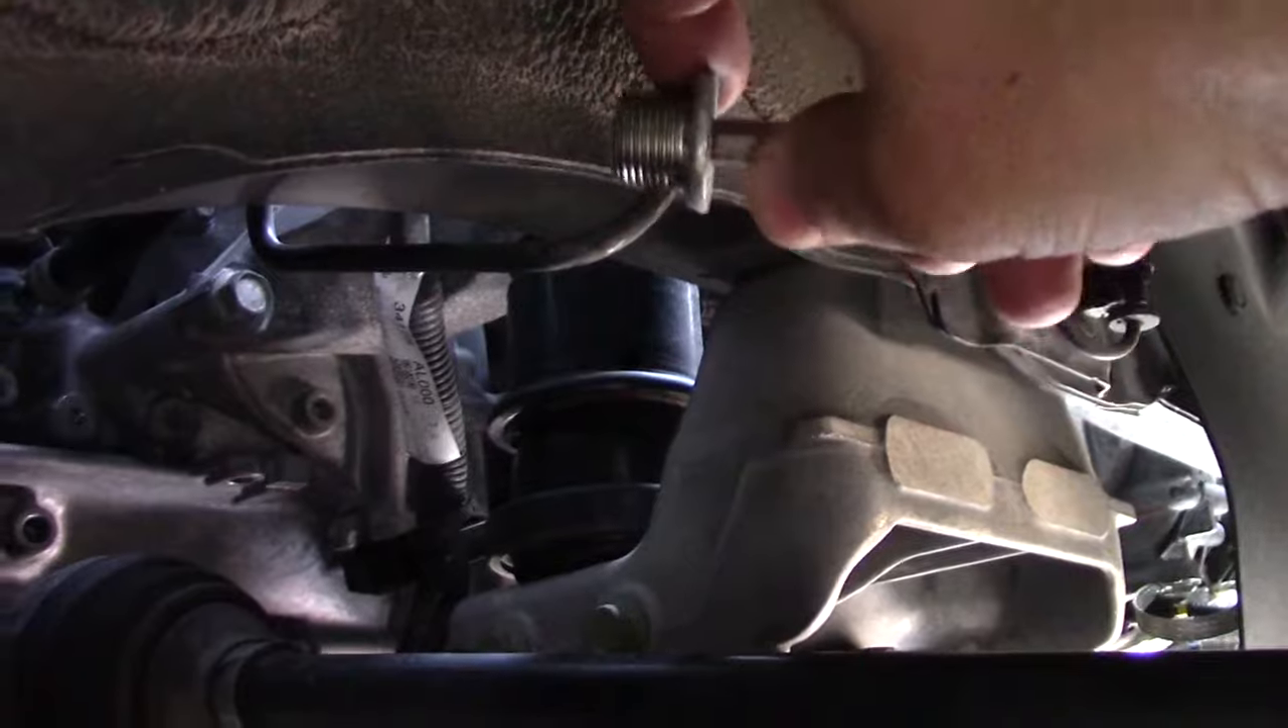I got the fill plug out and now I can proceed to the other plugs.